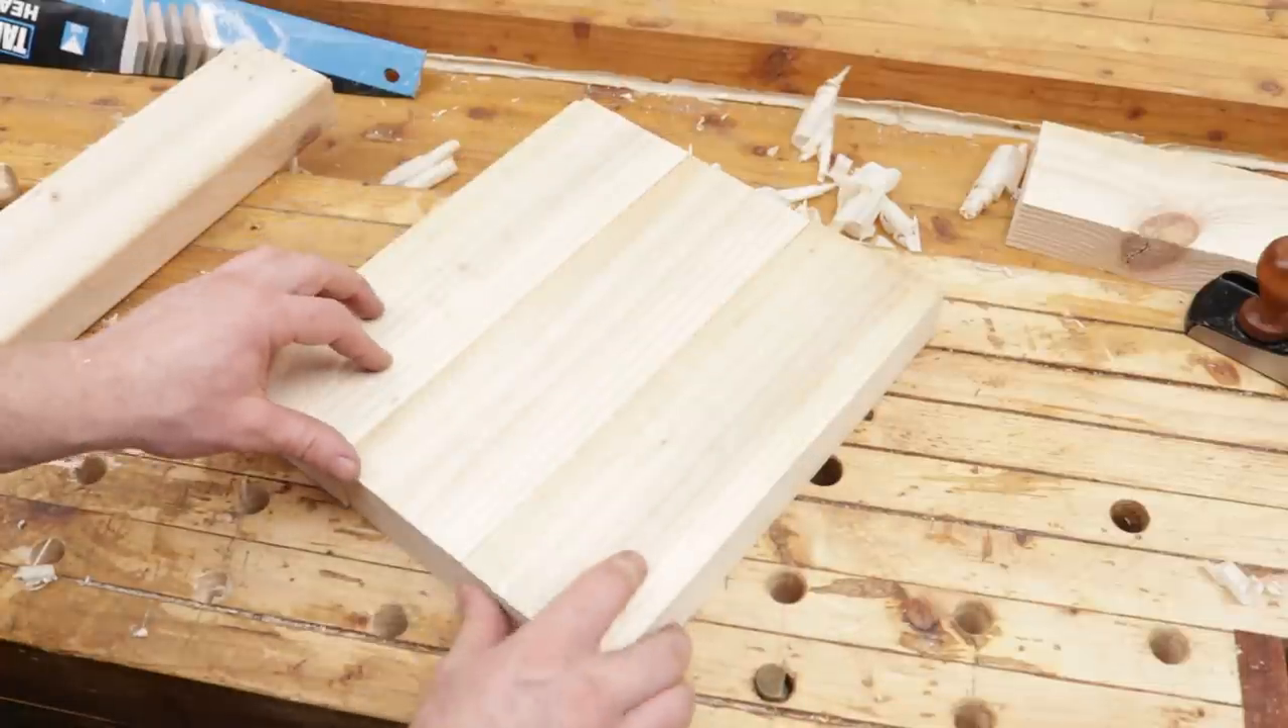Okay there's our three pieces nicely jointed together so we joined both sides of our middle one and just the two inside edges of our outside pieces and they are fitting together nicely.